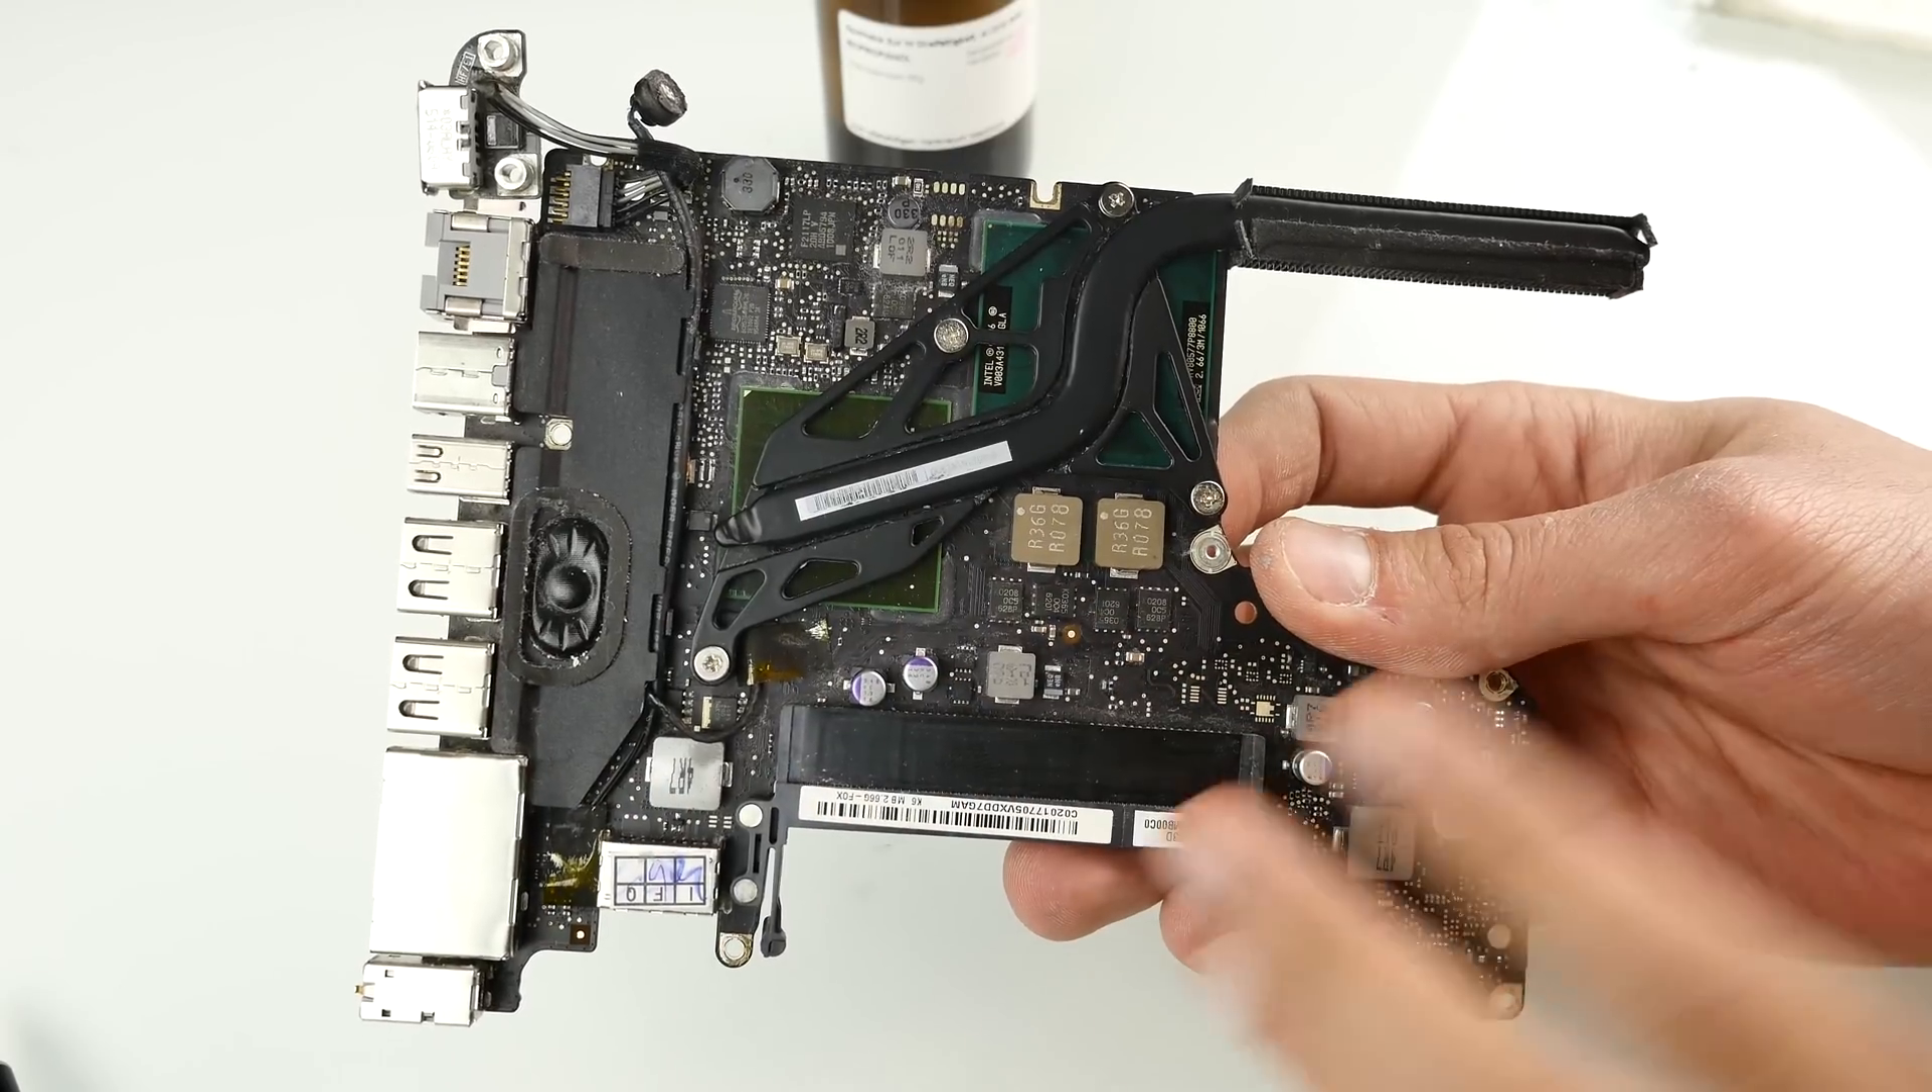Here's now the motherboard the heat sink is mounted and it's almost dust free.